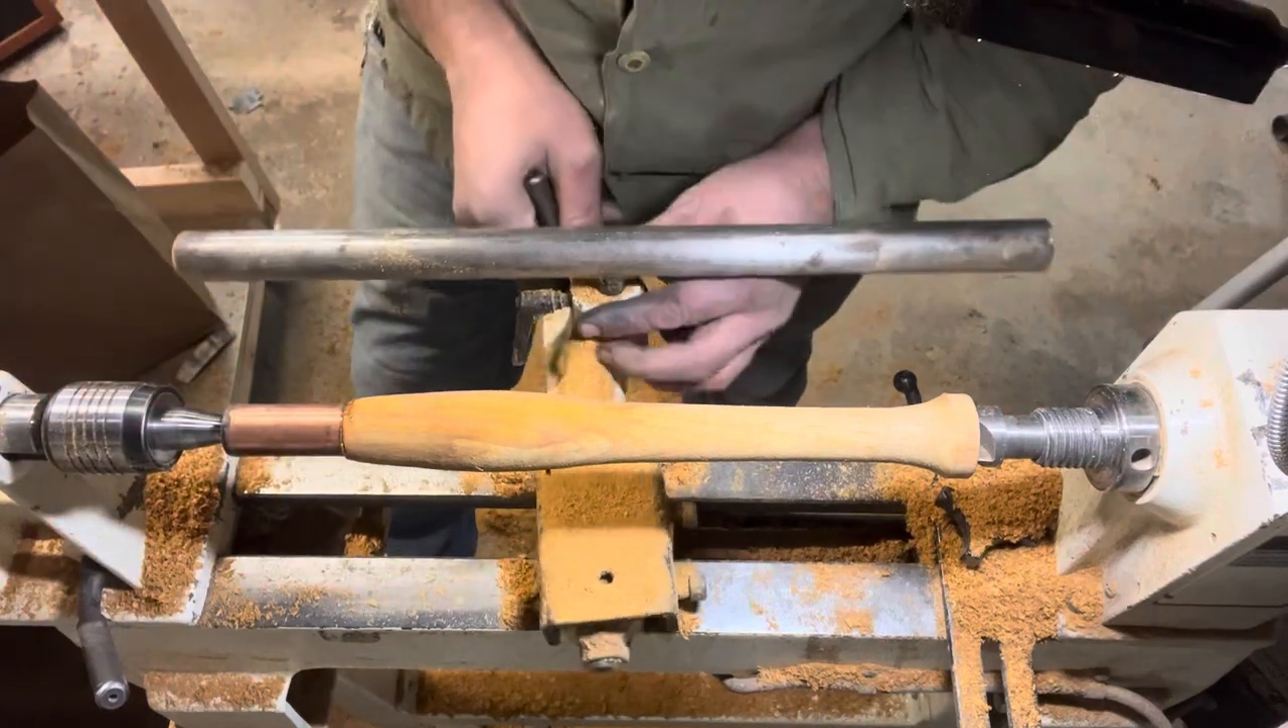Back in the lathe, we've added our ferrule to the end here.